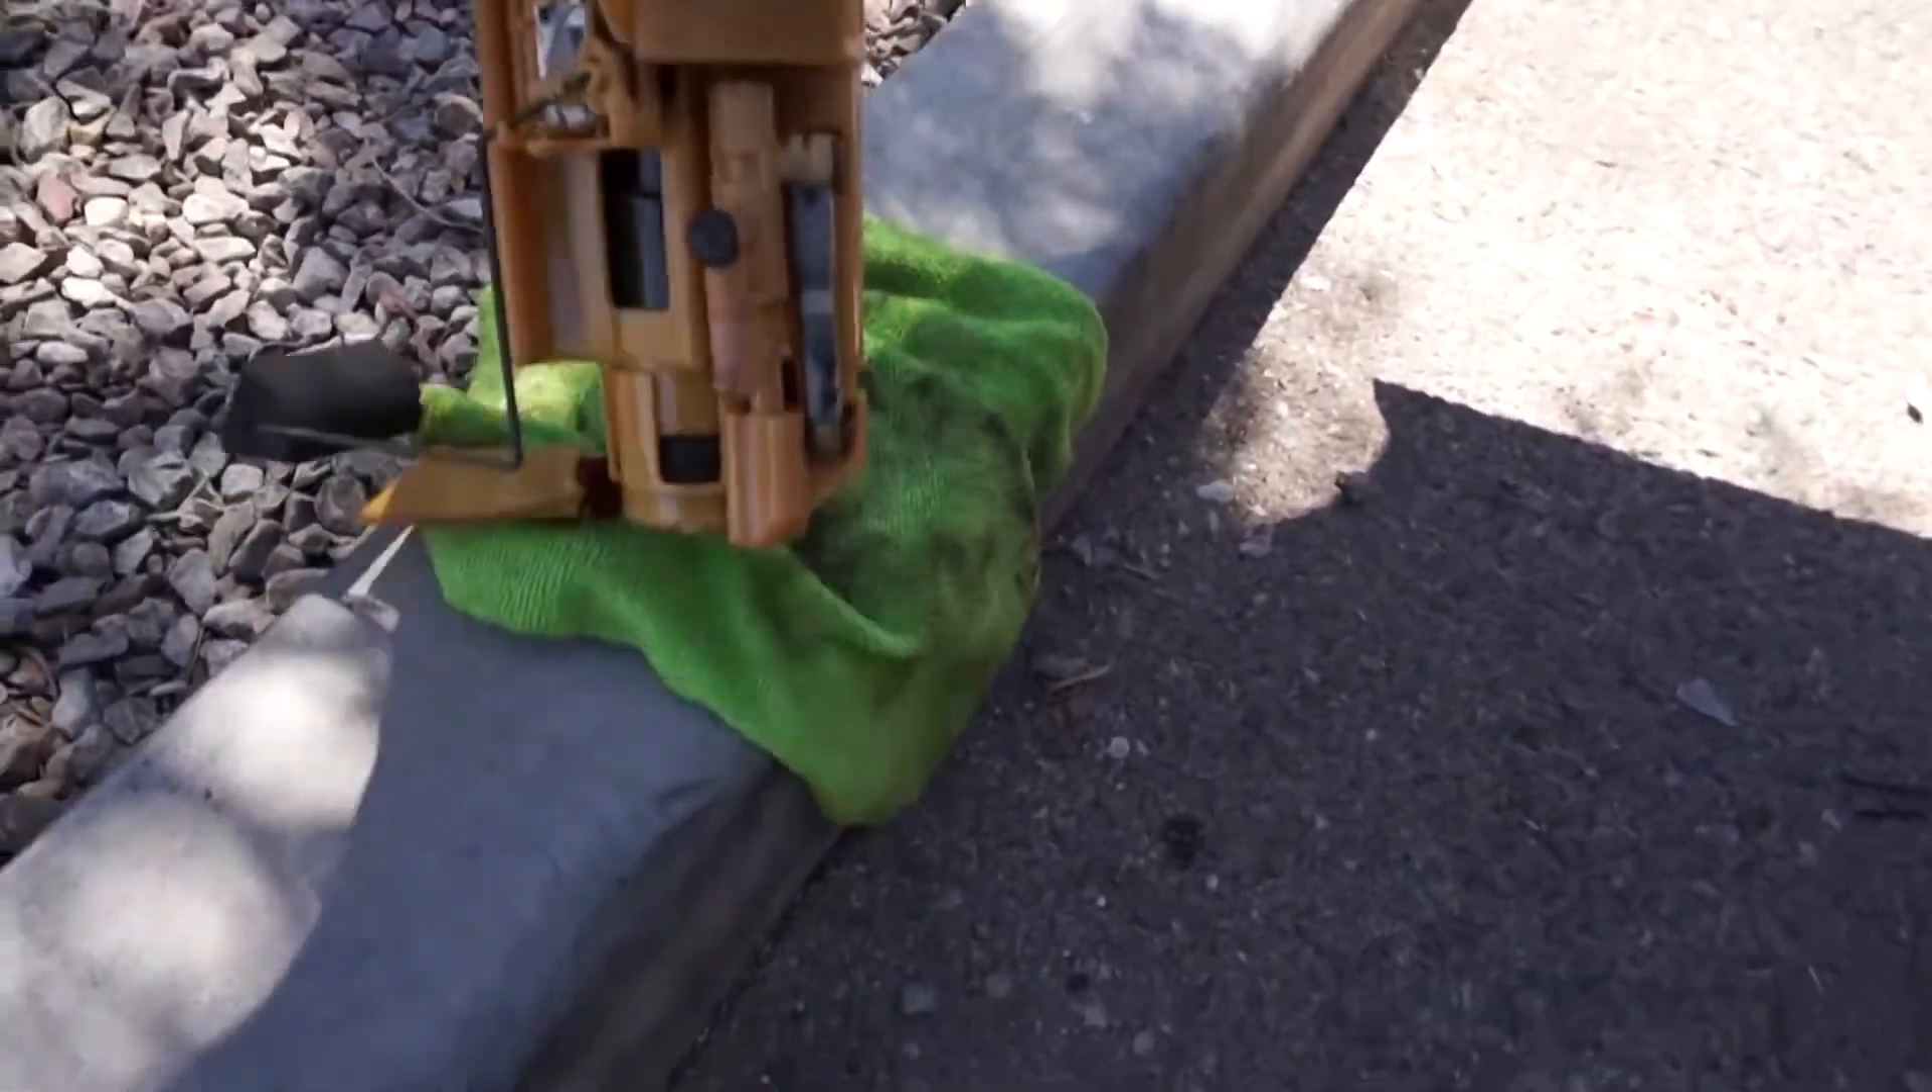All right, so there is the fuel pump assembly all taken out.